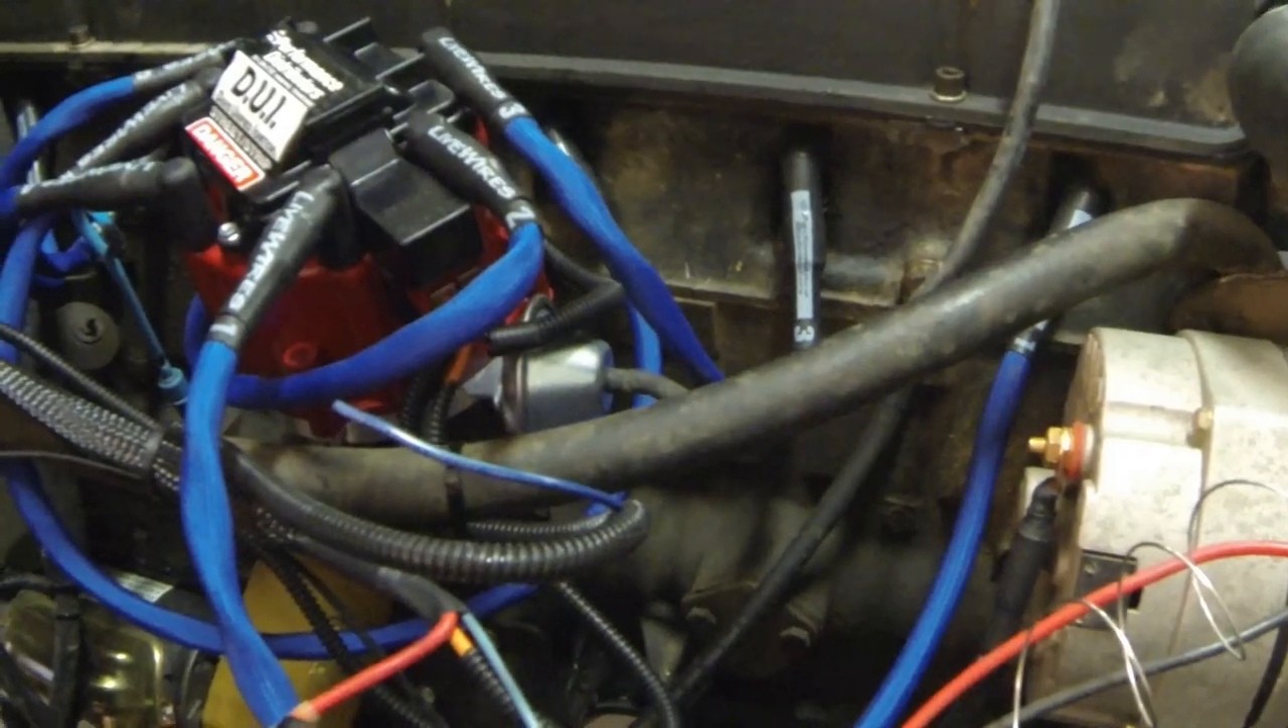Okay we've got the distributor and the wires in.